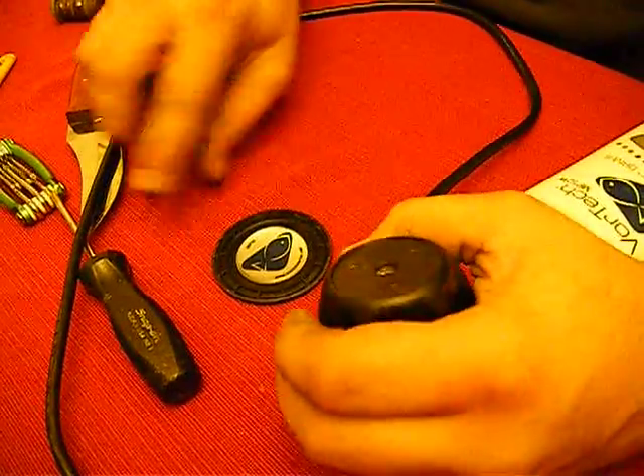Next, pry up the sticker on the back. I've already taken that off.